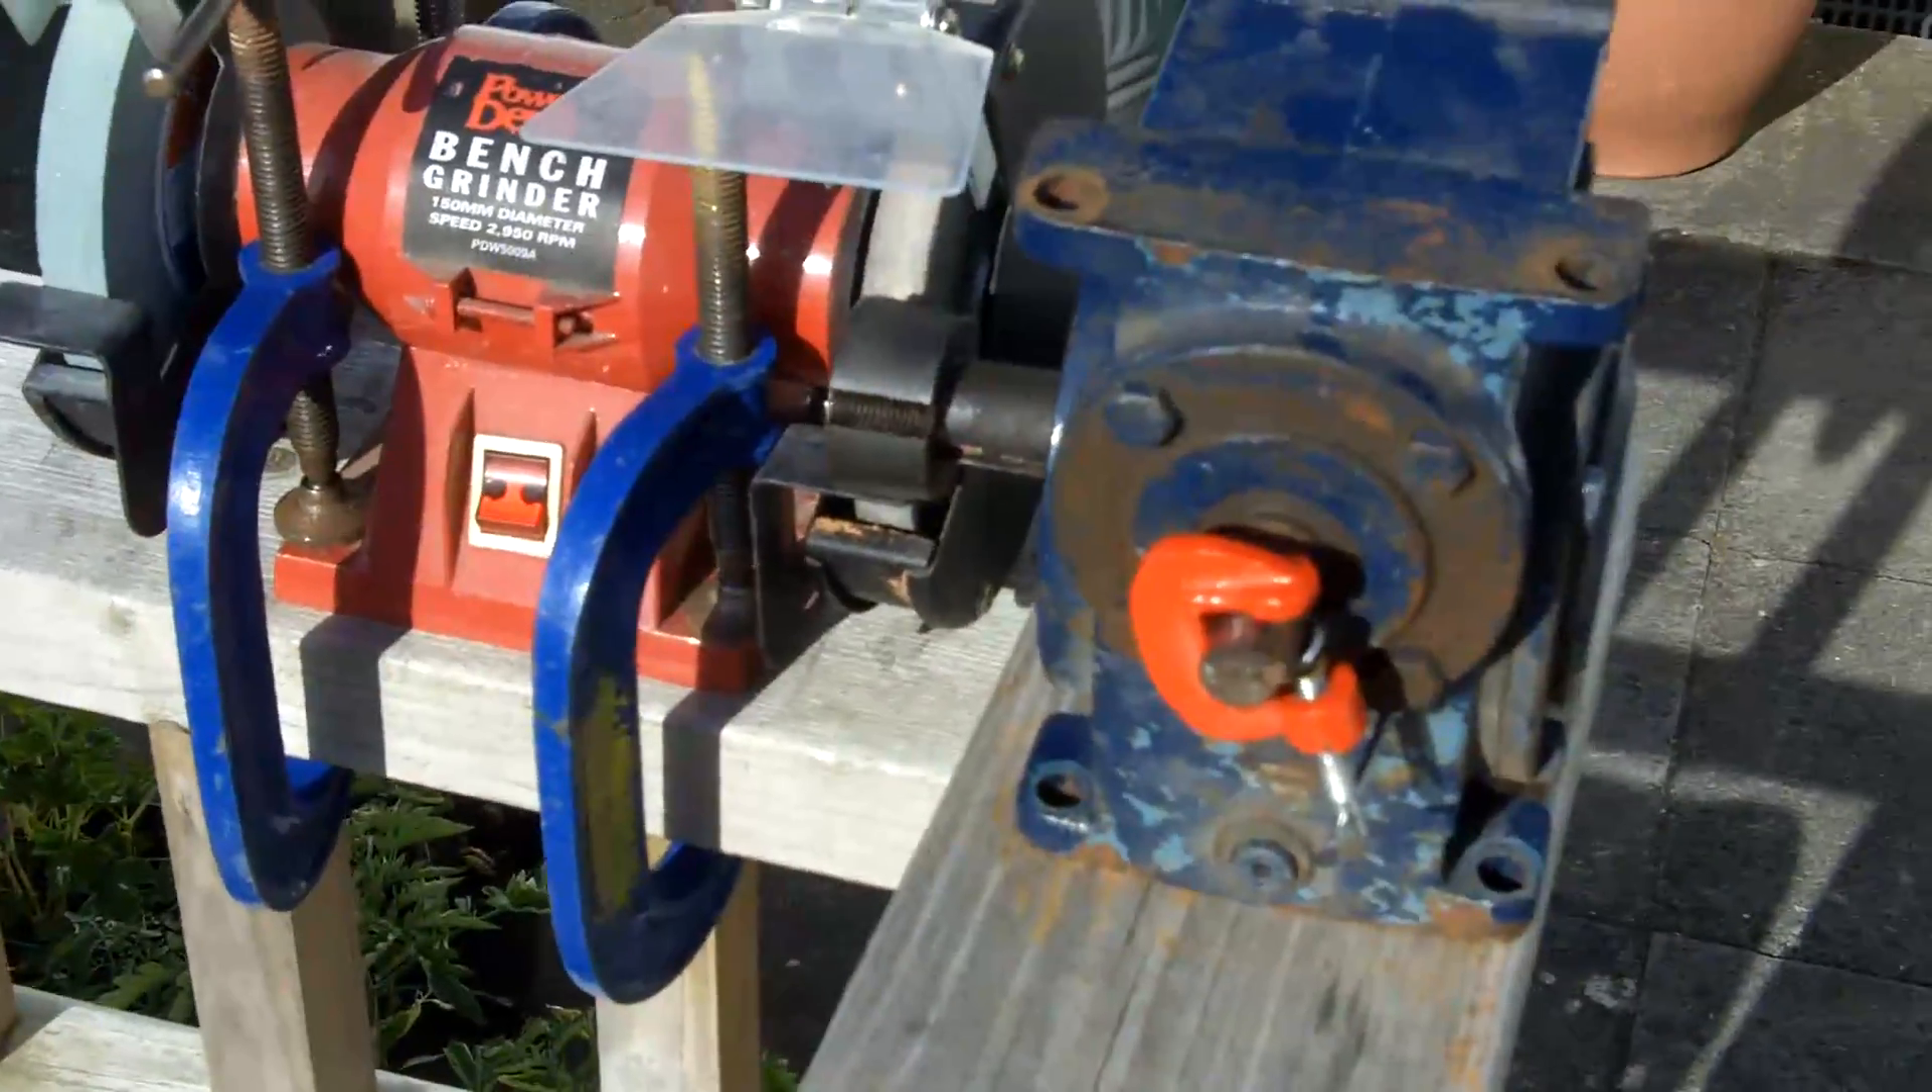I've got the little bench grinder G clamped to the handrail of the deck.